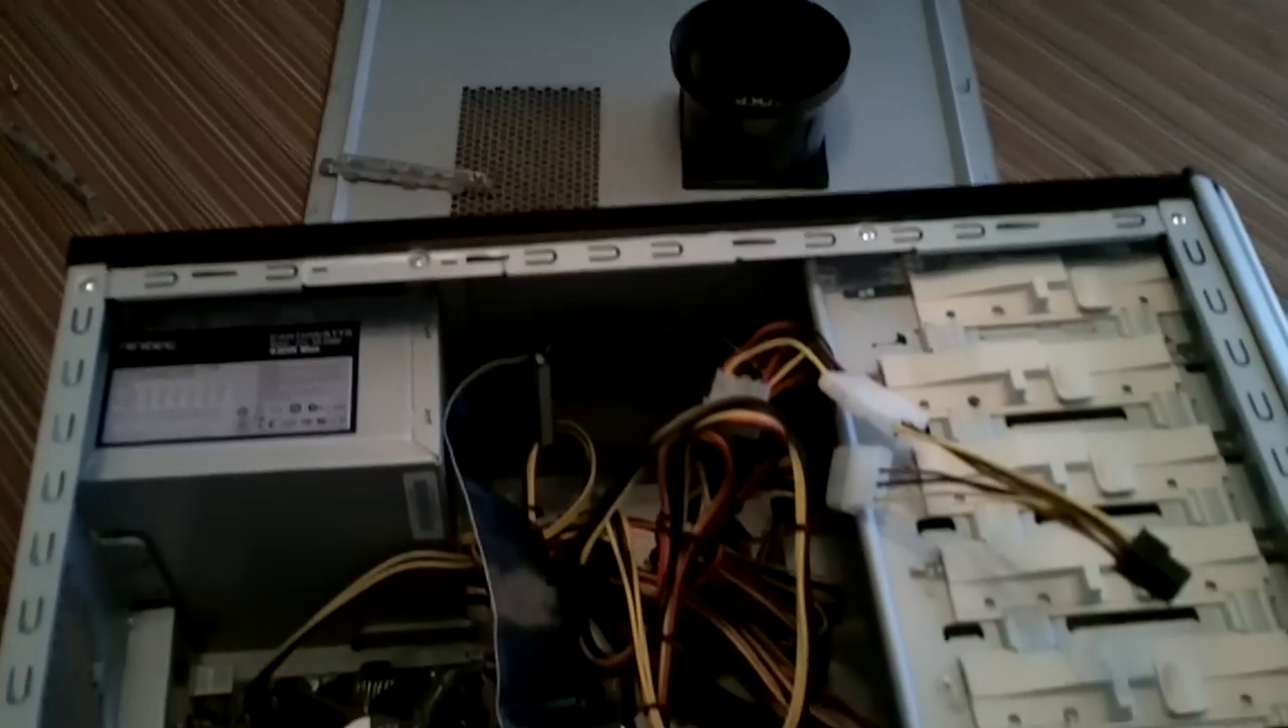So as you can see, I've taken the door off of this case.